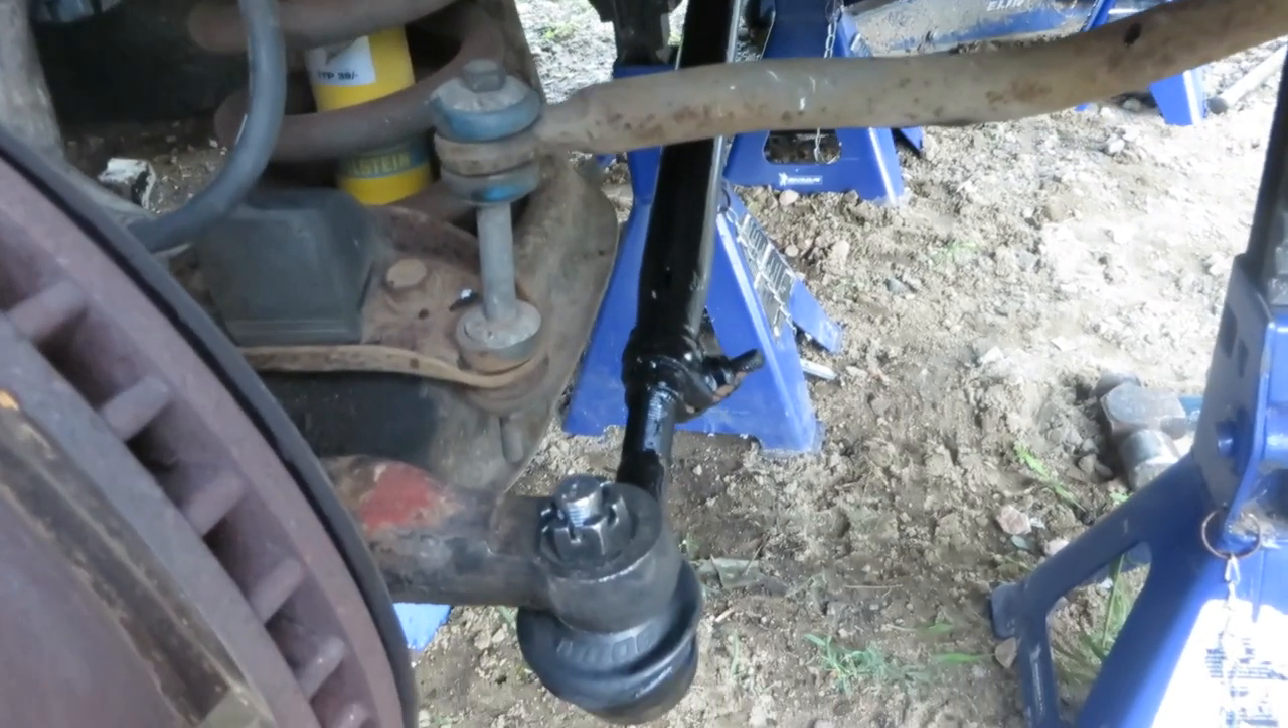I've got the tie rods on.